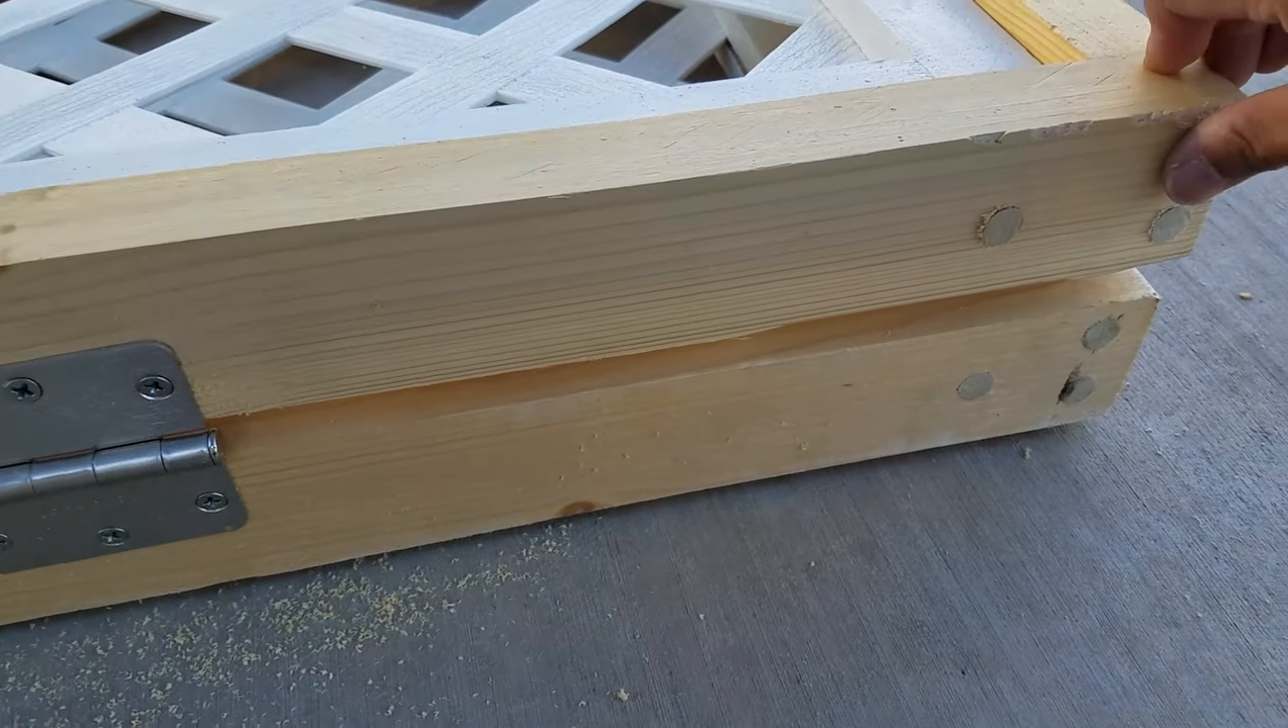So okay so i got the holes all plugged up with the dowel.